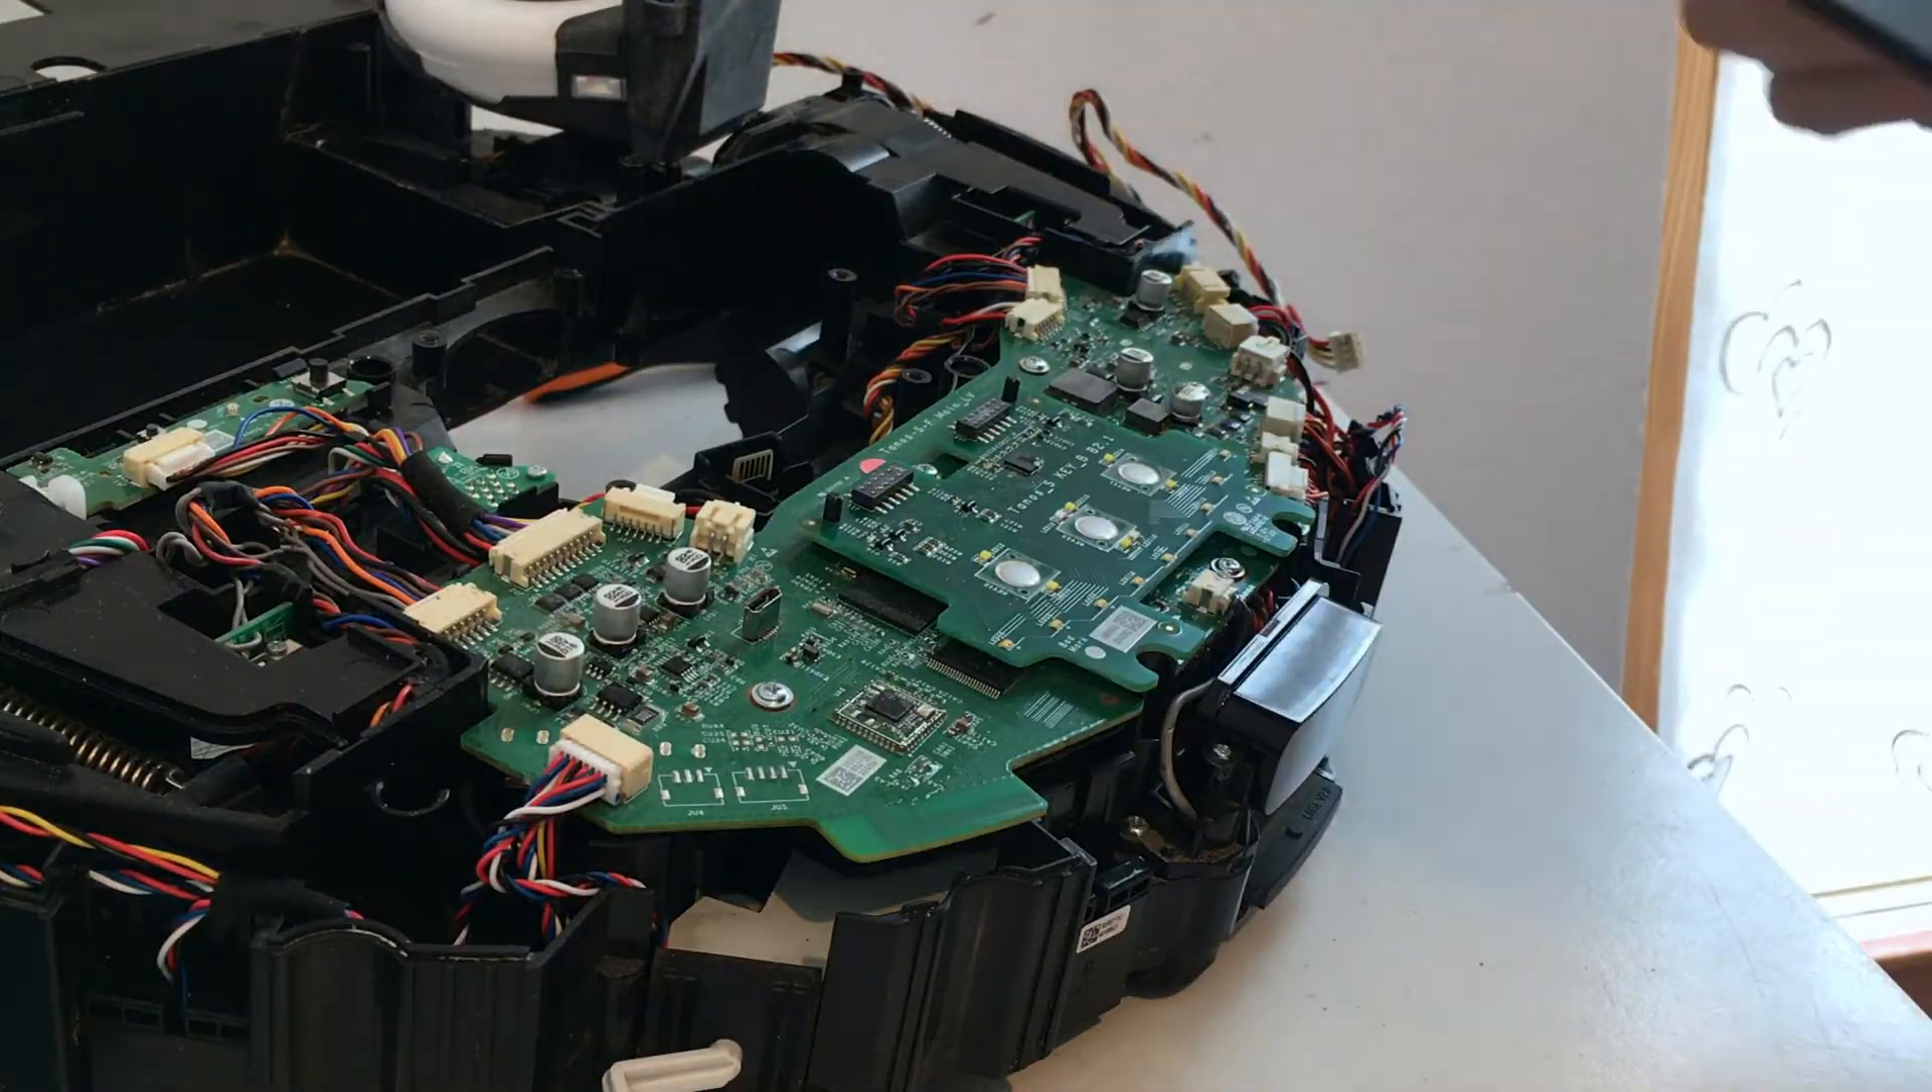Ho rimontato praticamente tutto ho lasciato da parte i coperchi superiori.